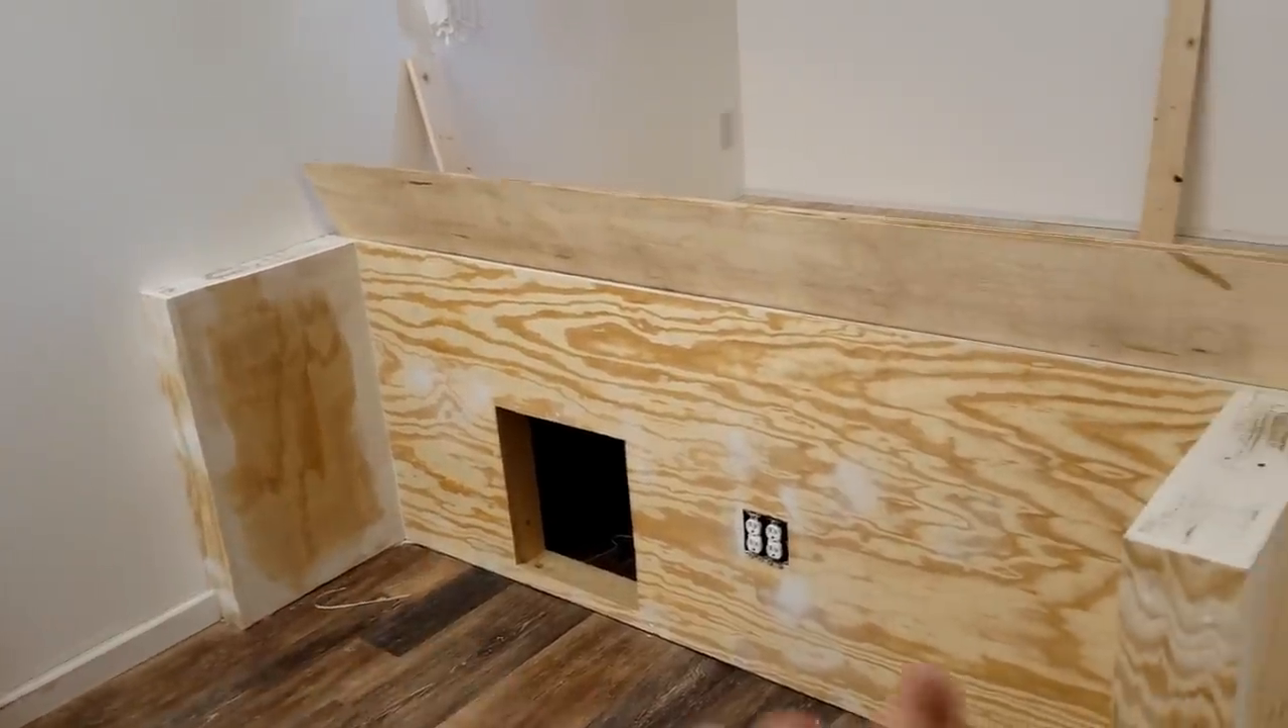So the desk has all of its, all the plywood on.